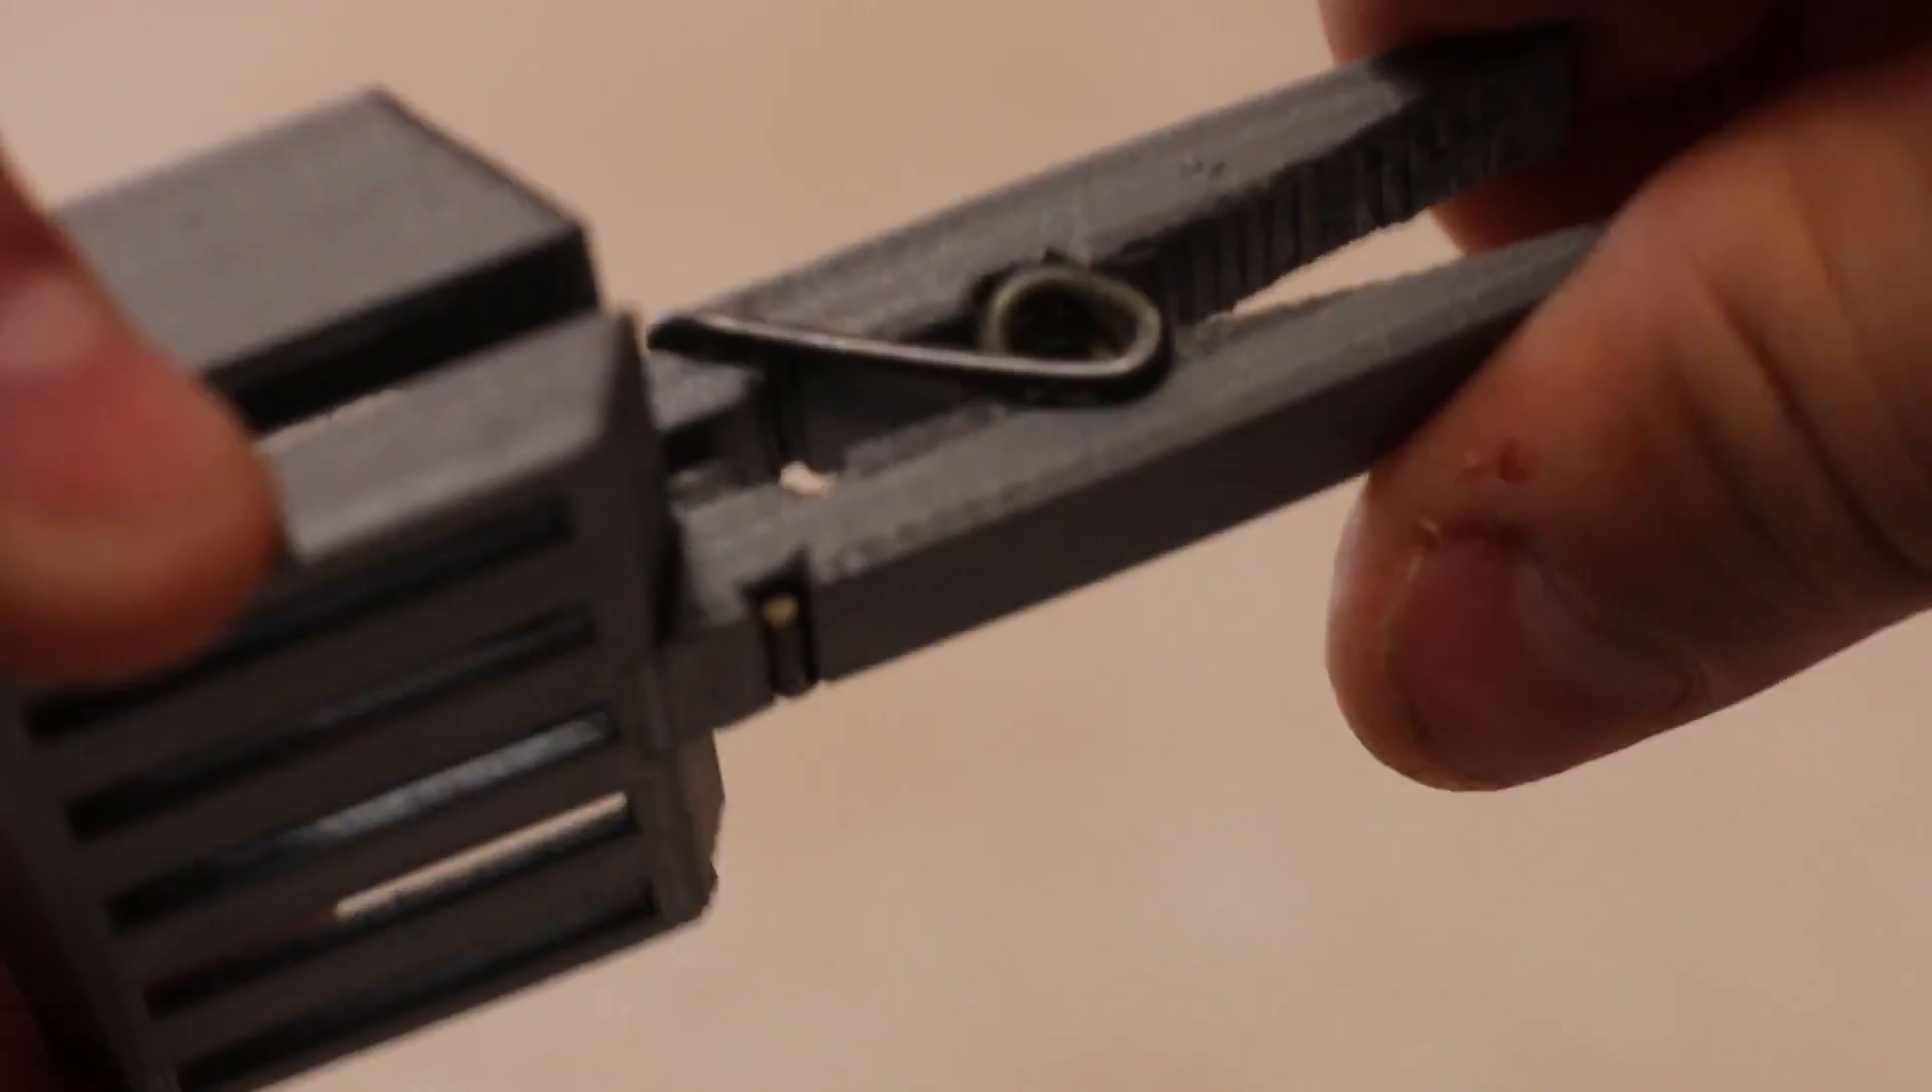All right so I went ahead and put the clips together you can see here.